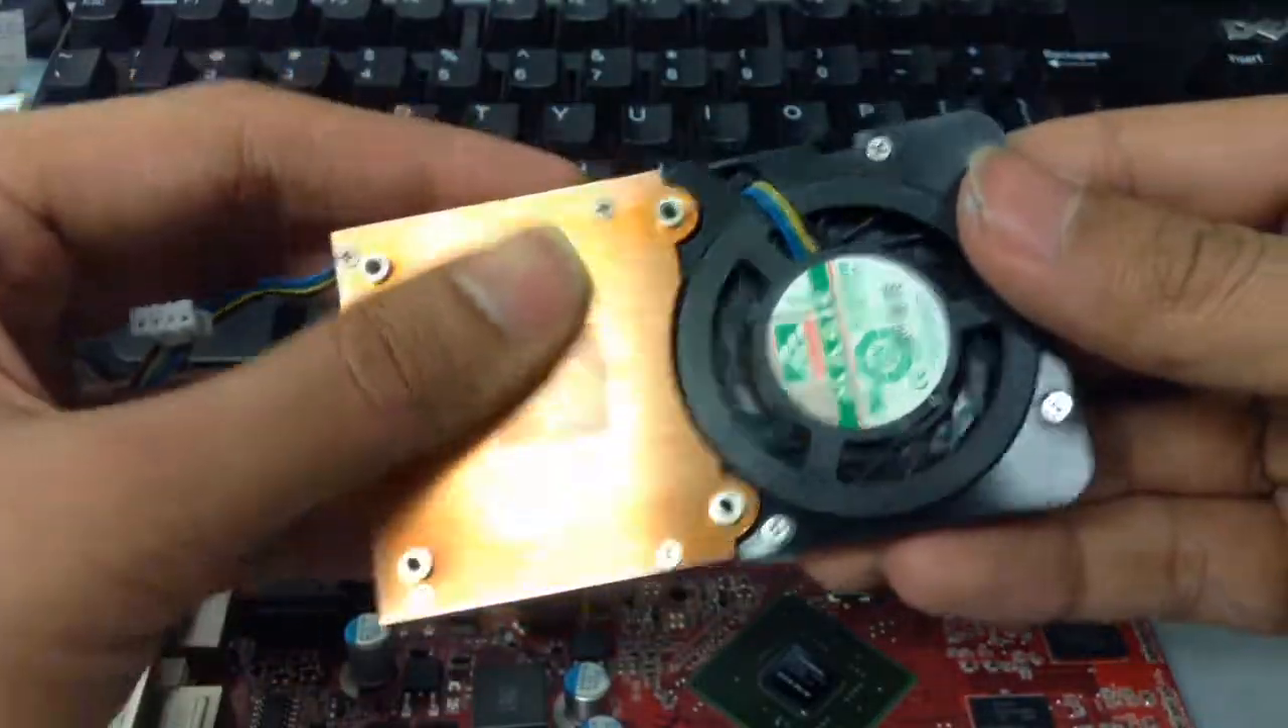So I'm done assembling the fan assembly.